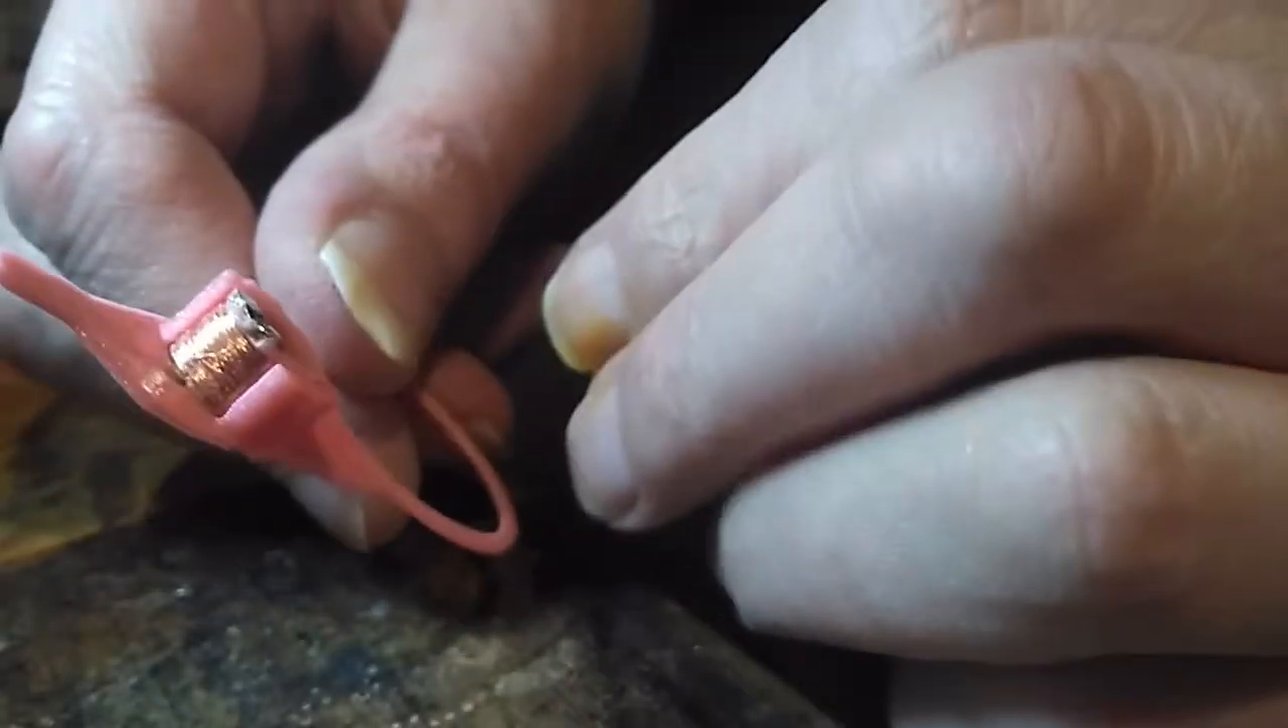Ah, yeah, perfect fit. Look at that. Perfect fit. So, my trigger coil is now inside the little clasp that I made on the adjustment lever.